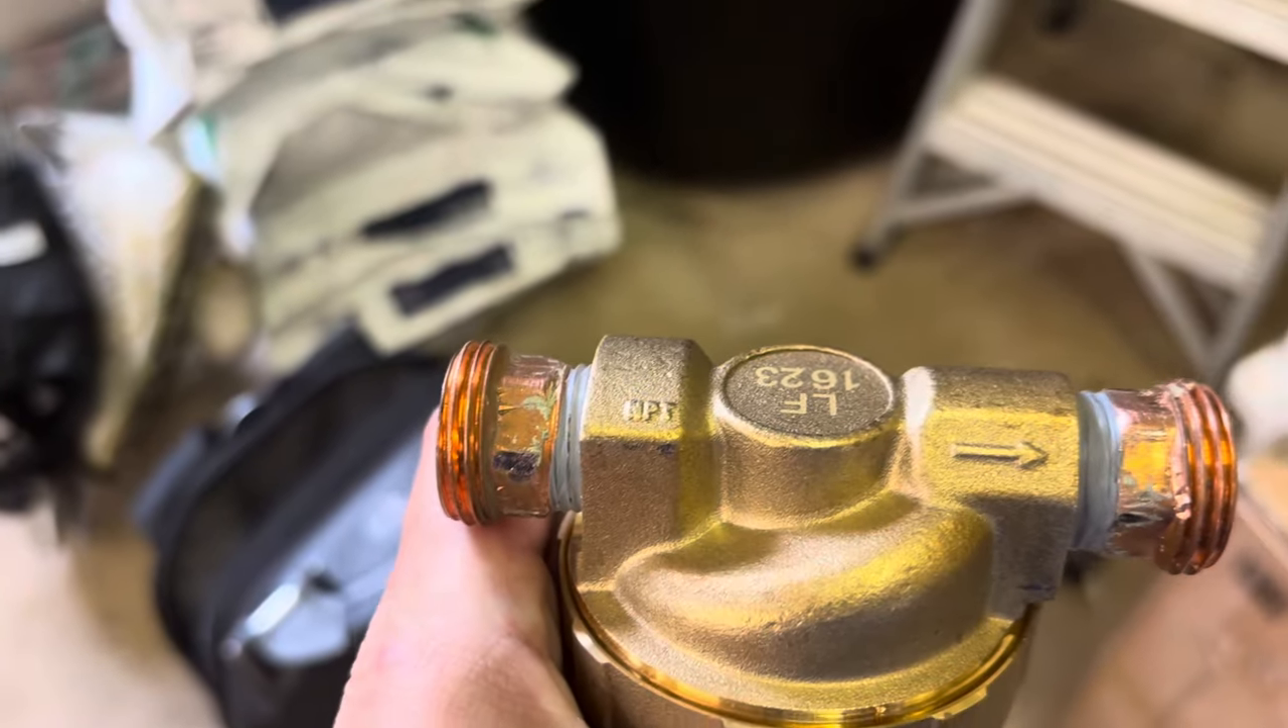All right guys we got our fittings installed in our new pump.